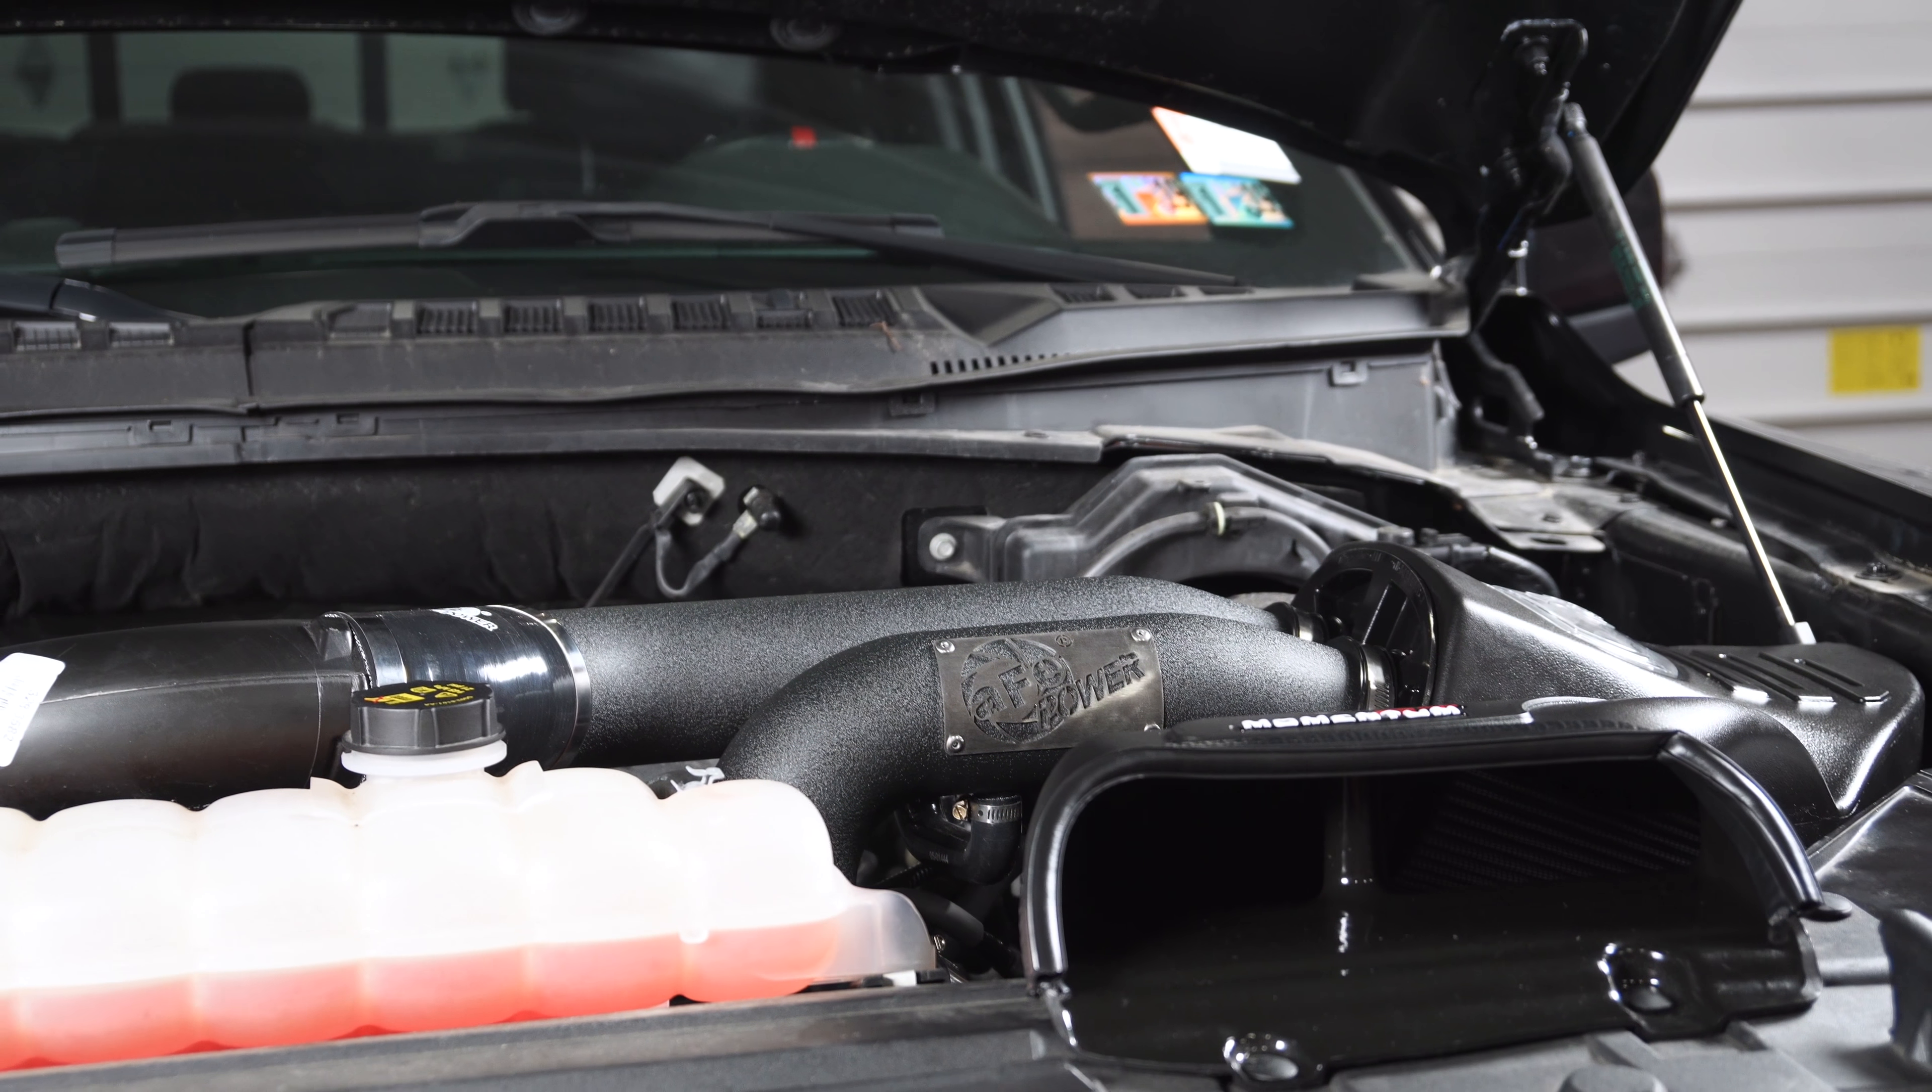And we are done. Okay, we got our AFE cold air intake installed in our 2017 Raptor, and I'm loving the way it looks.